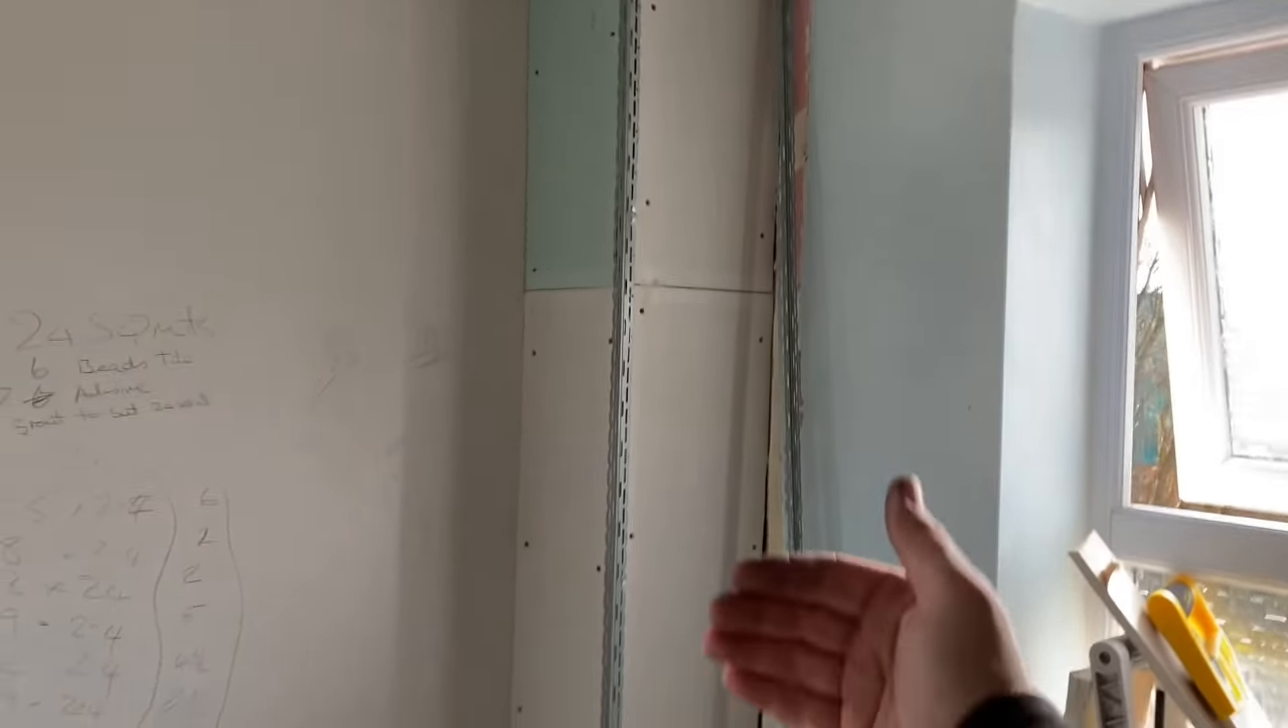We've boxed out that soil pipe.